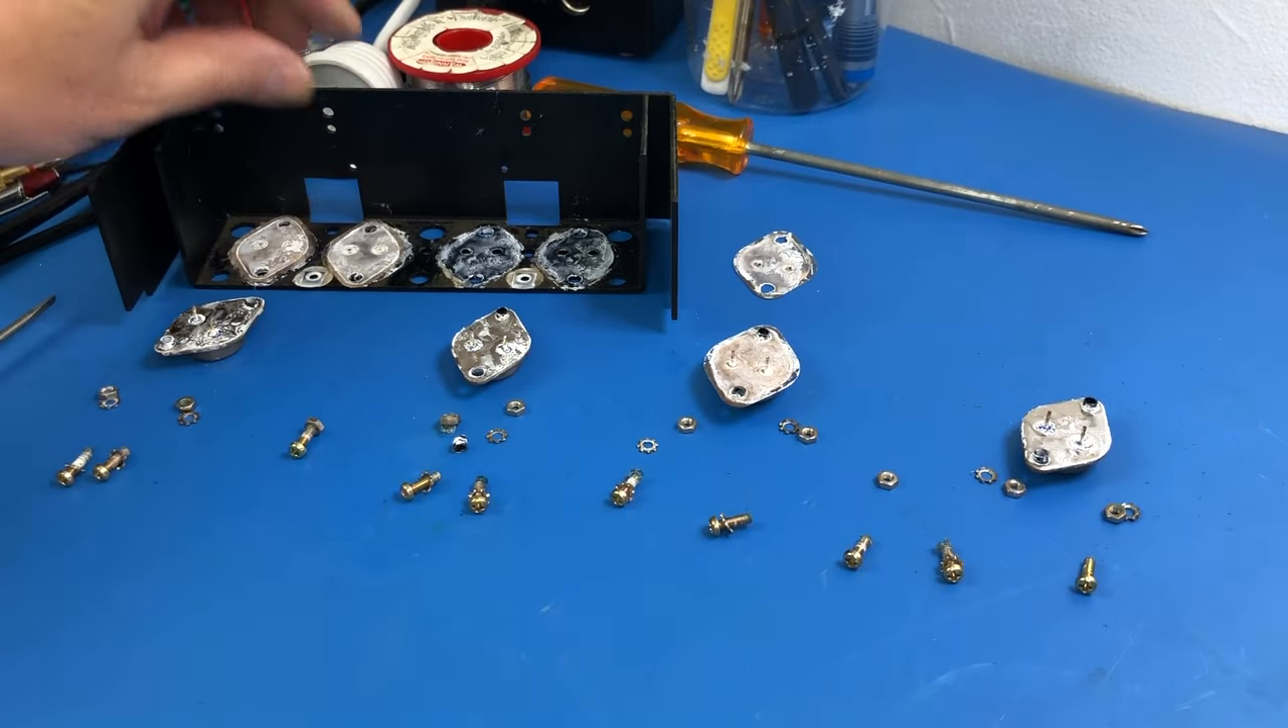Okay, so these devices are out, as is the heat sink.